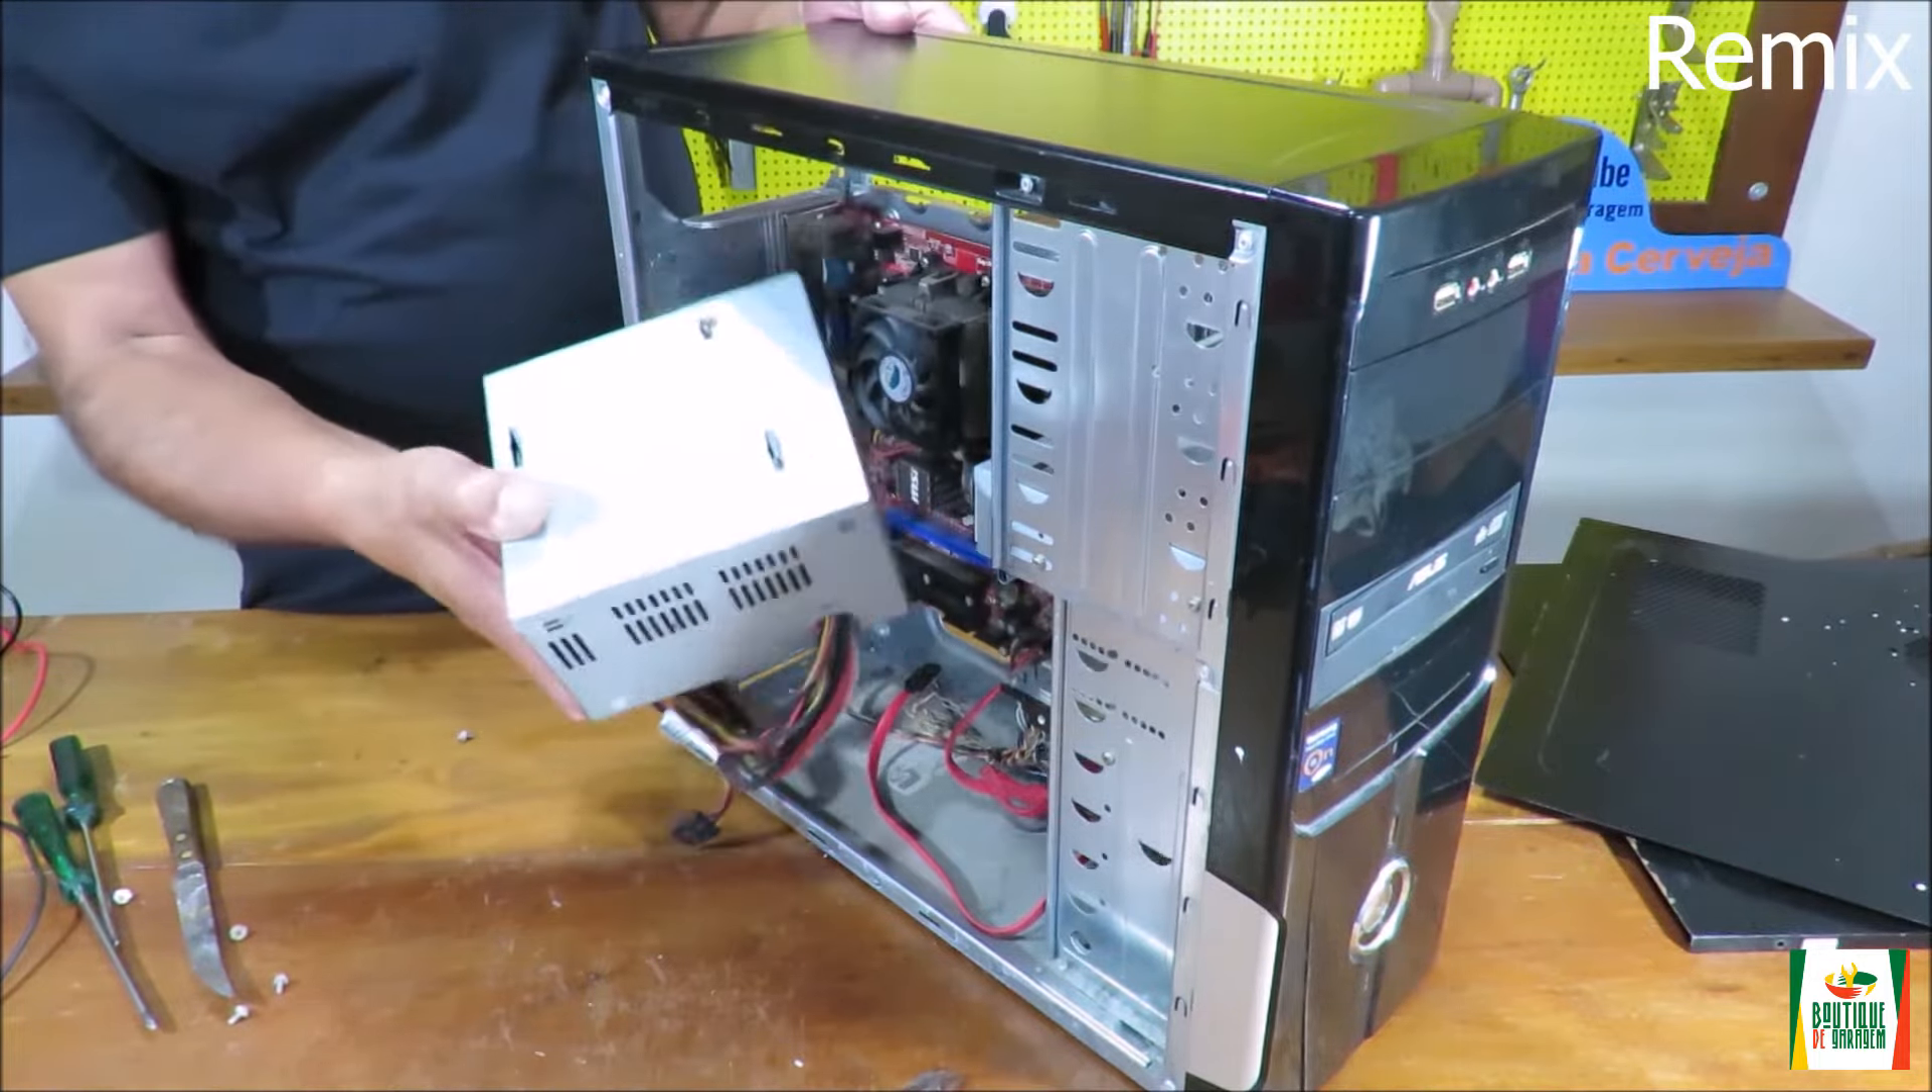Está solta a fonte. Vou separar.